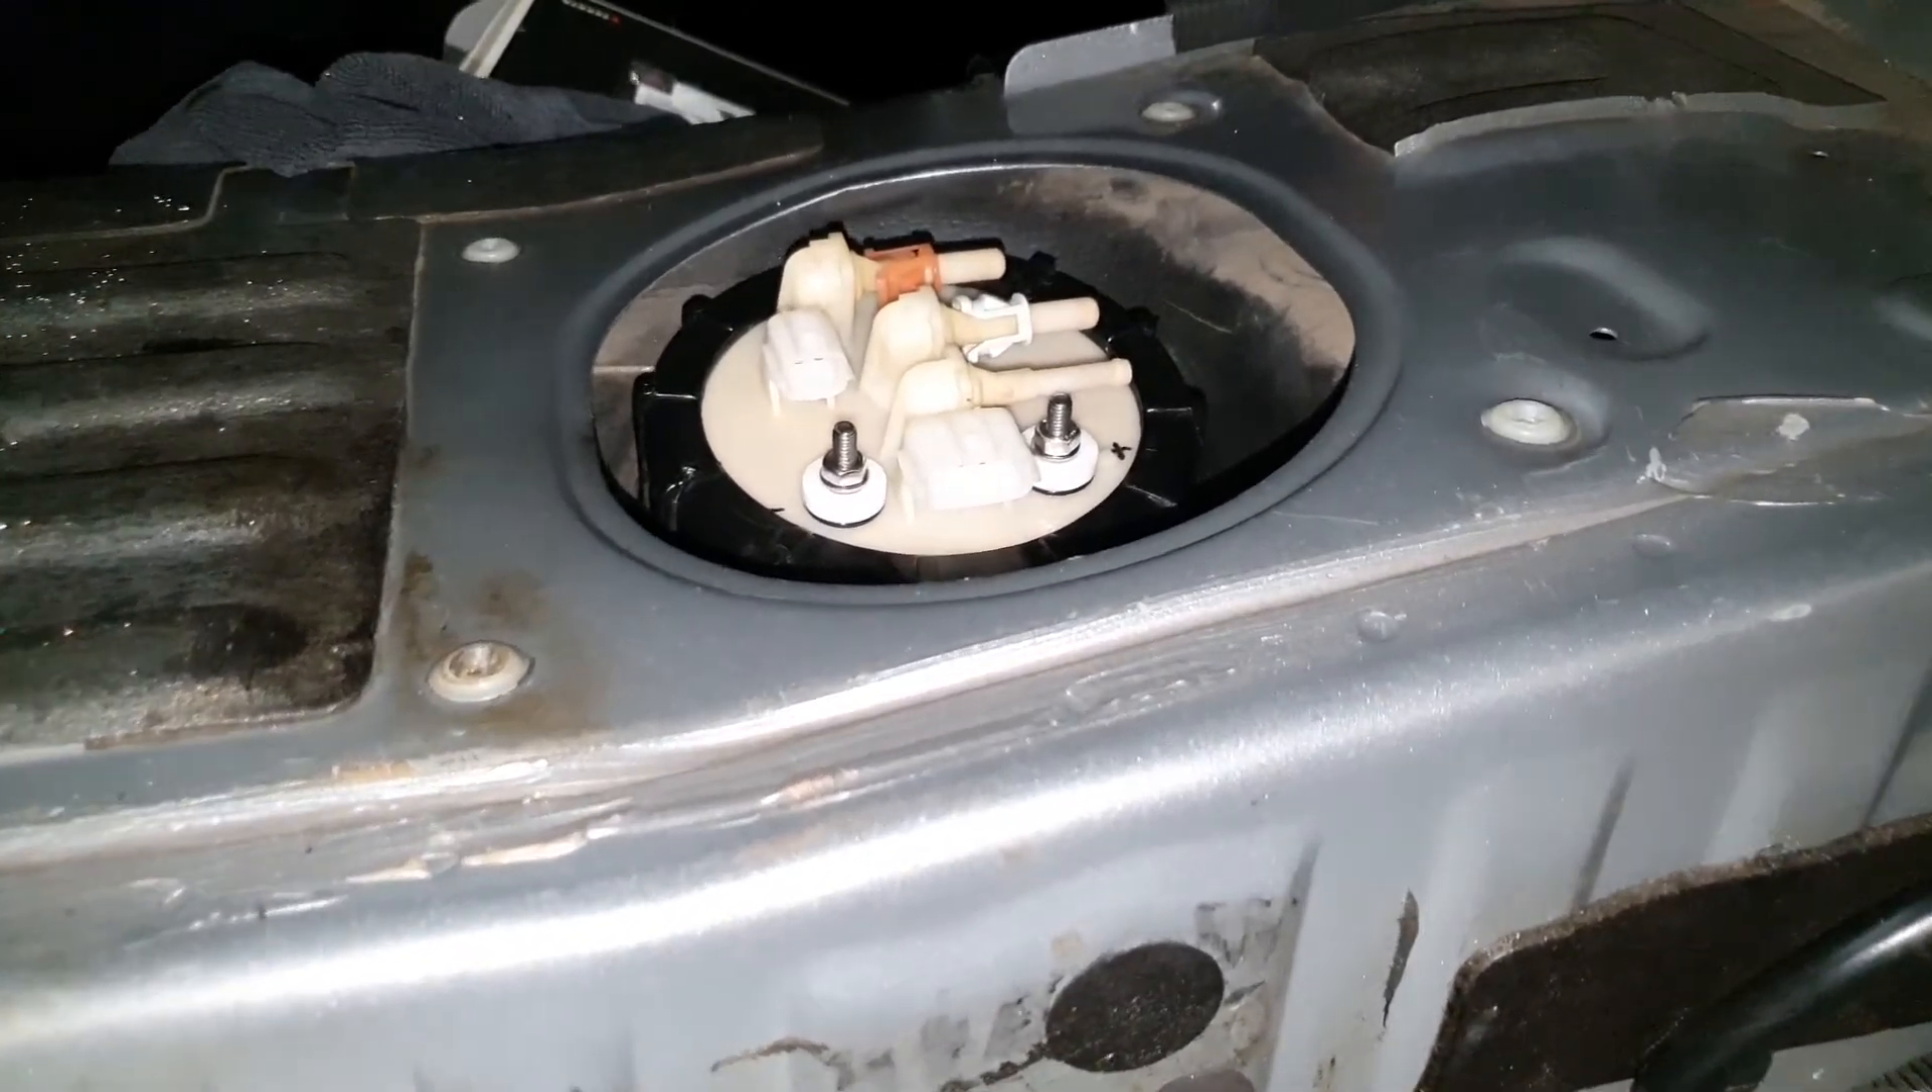Fuel pump is back in.